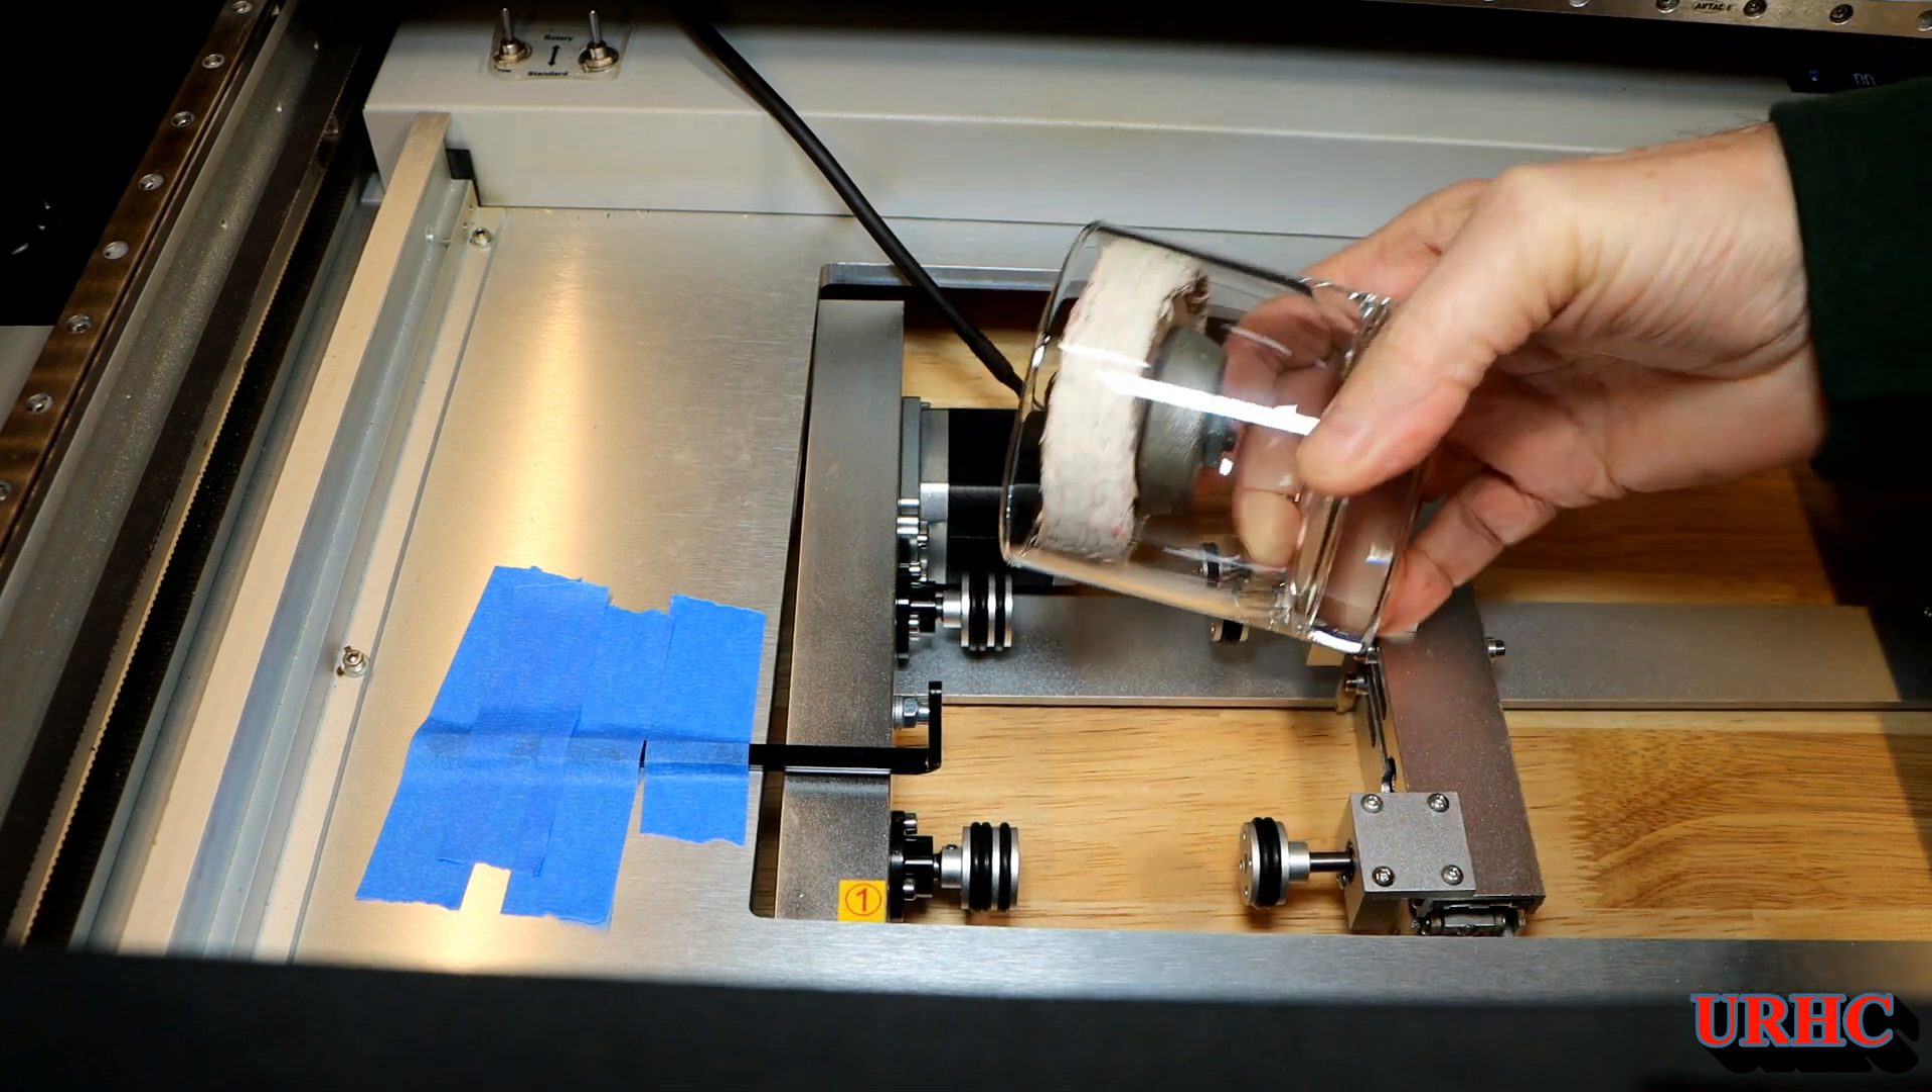And there you can see I found an old buffing wheel that fit perfect.